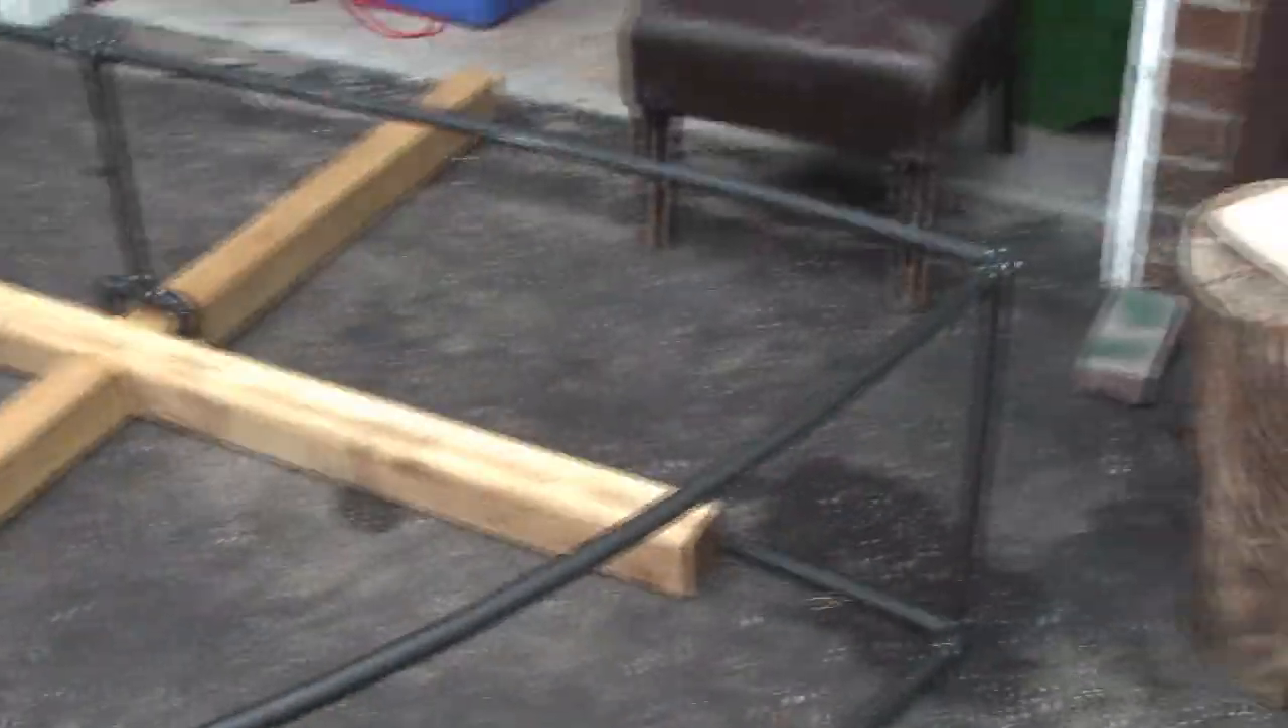Okay, so now we have the PVC base built and painted, and it's going to go on to the 4x4 base, kind of like that.